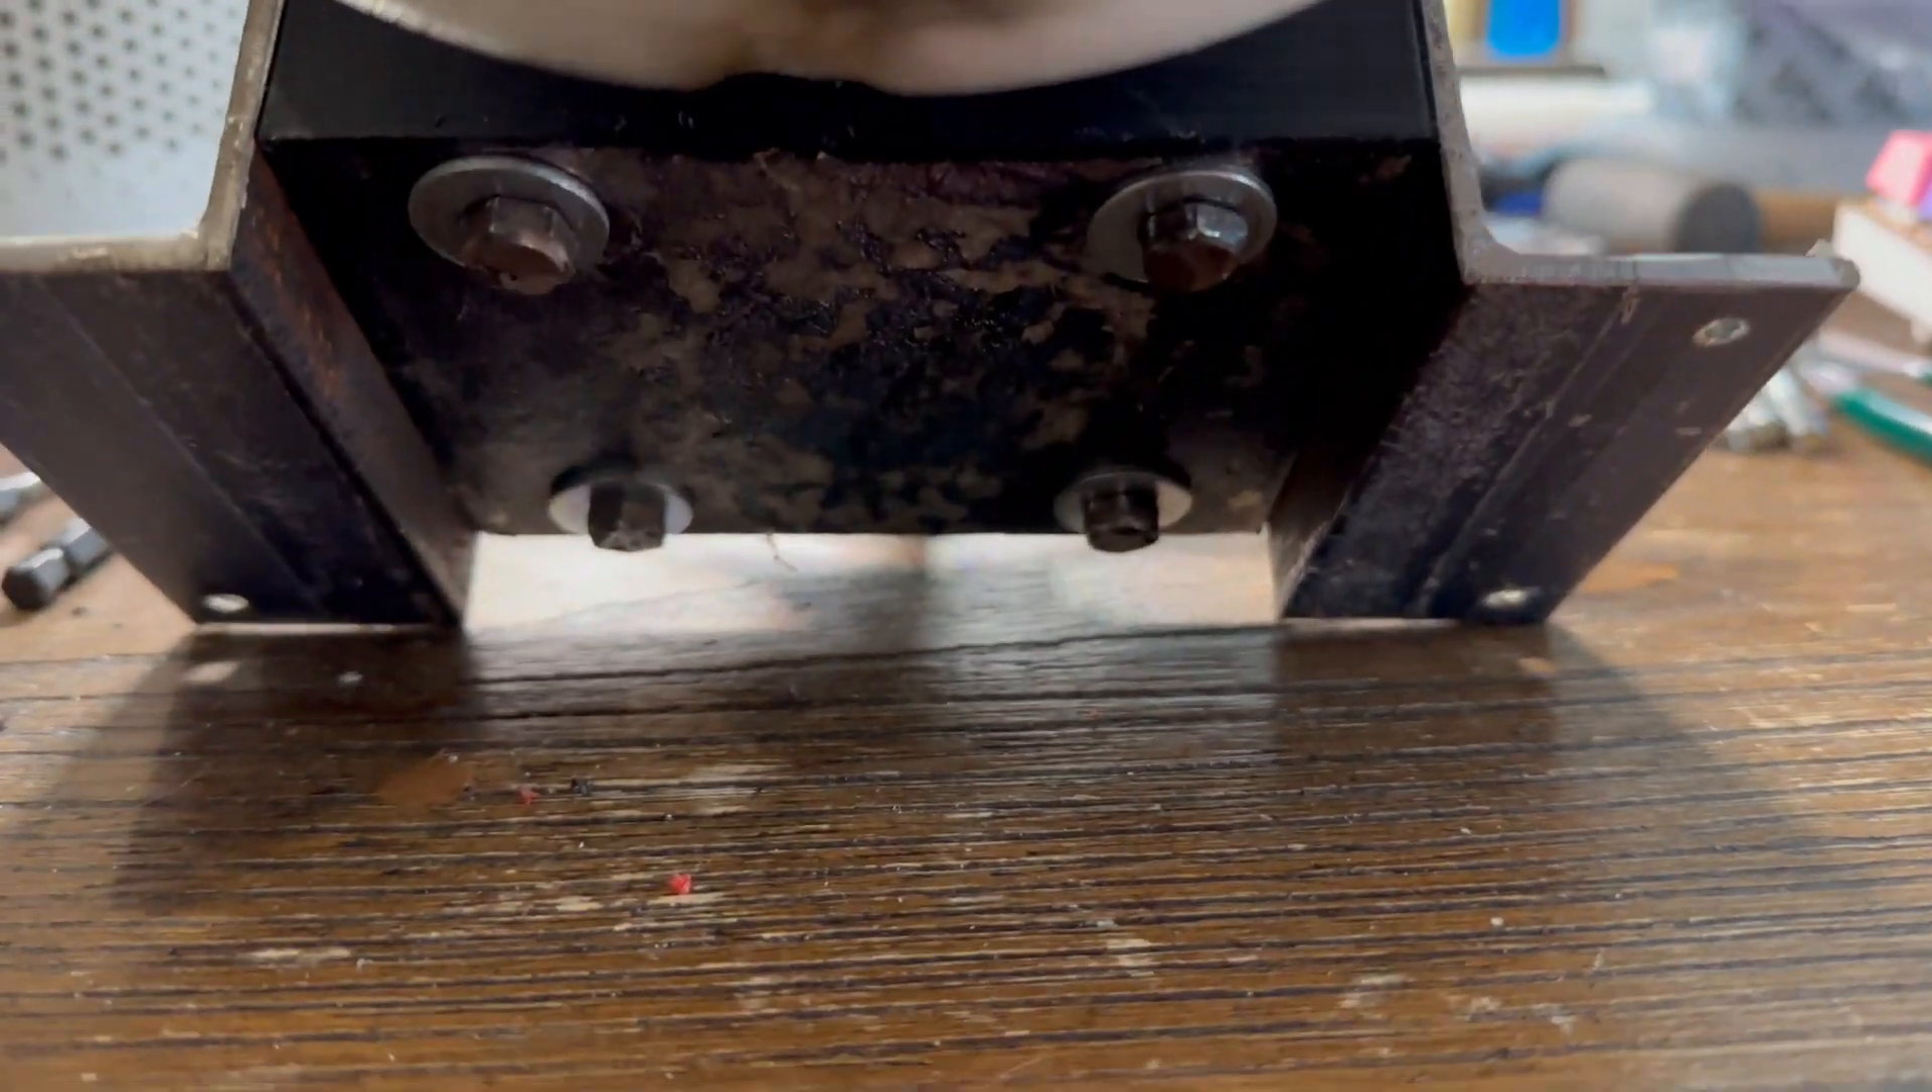They haven't broke yet yet but I did put washers on the bottom so I can really torque it down.